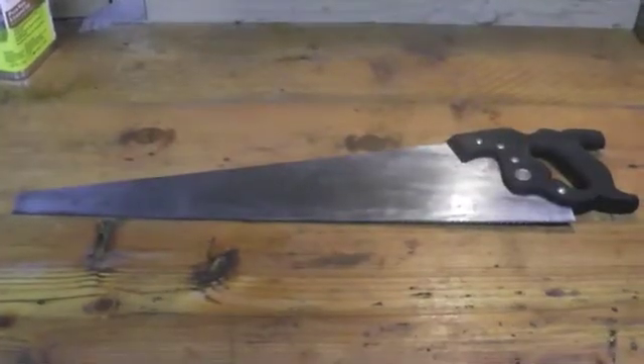Alright after the boiled linseed oil finished drying on the handle I went ahead and reassembled the saw.